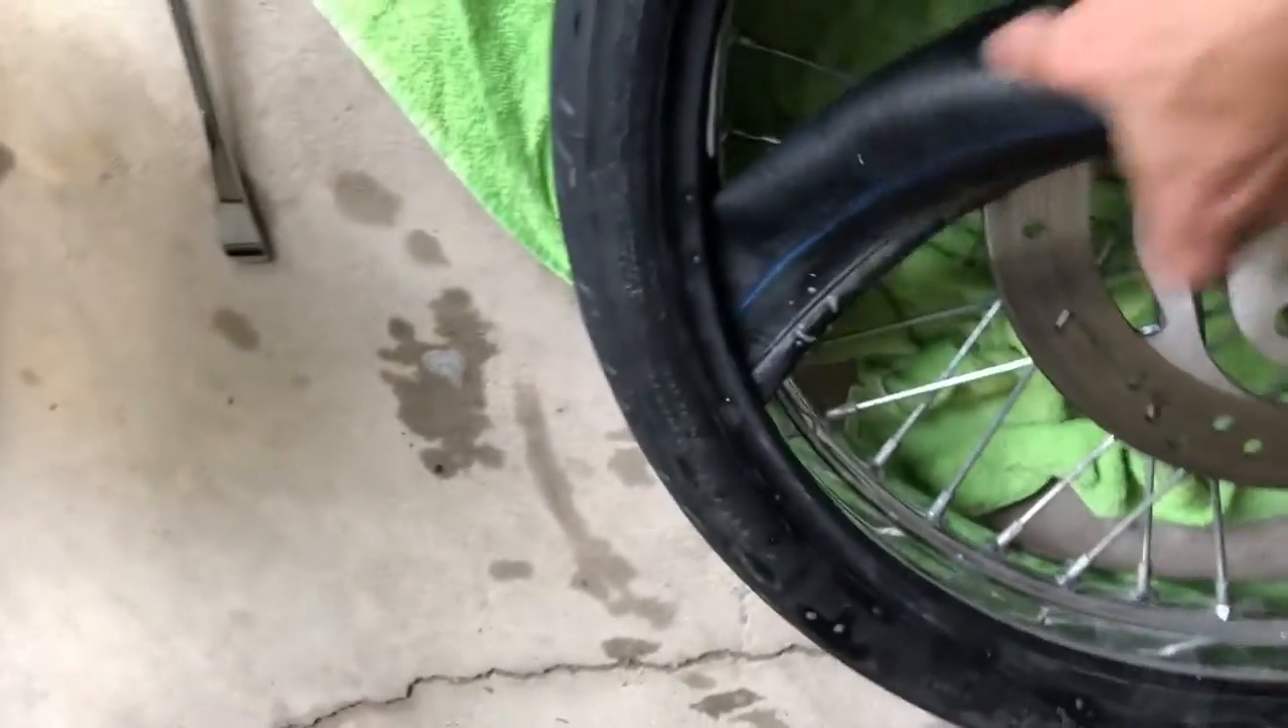And so we're halfway through the process of just getting the tire off.